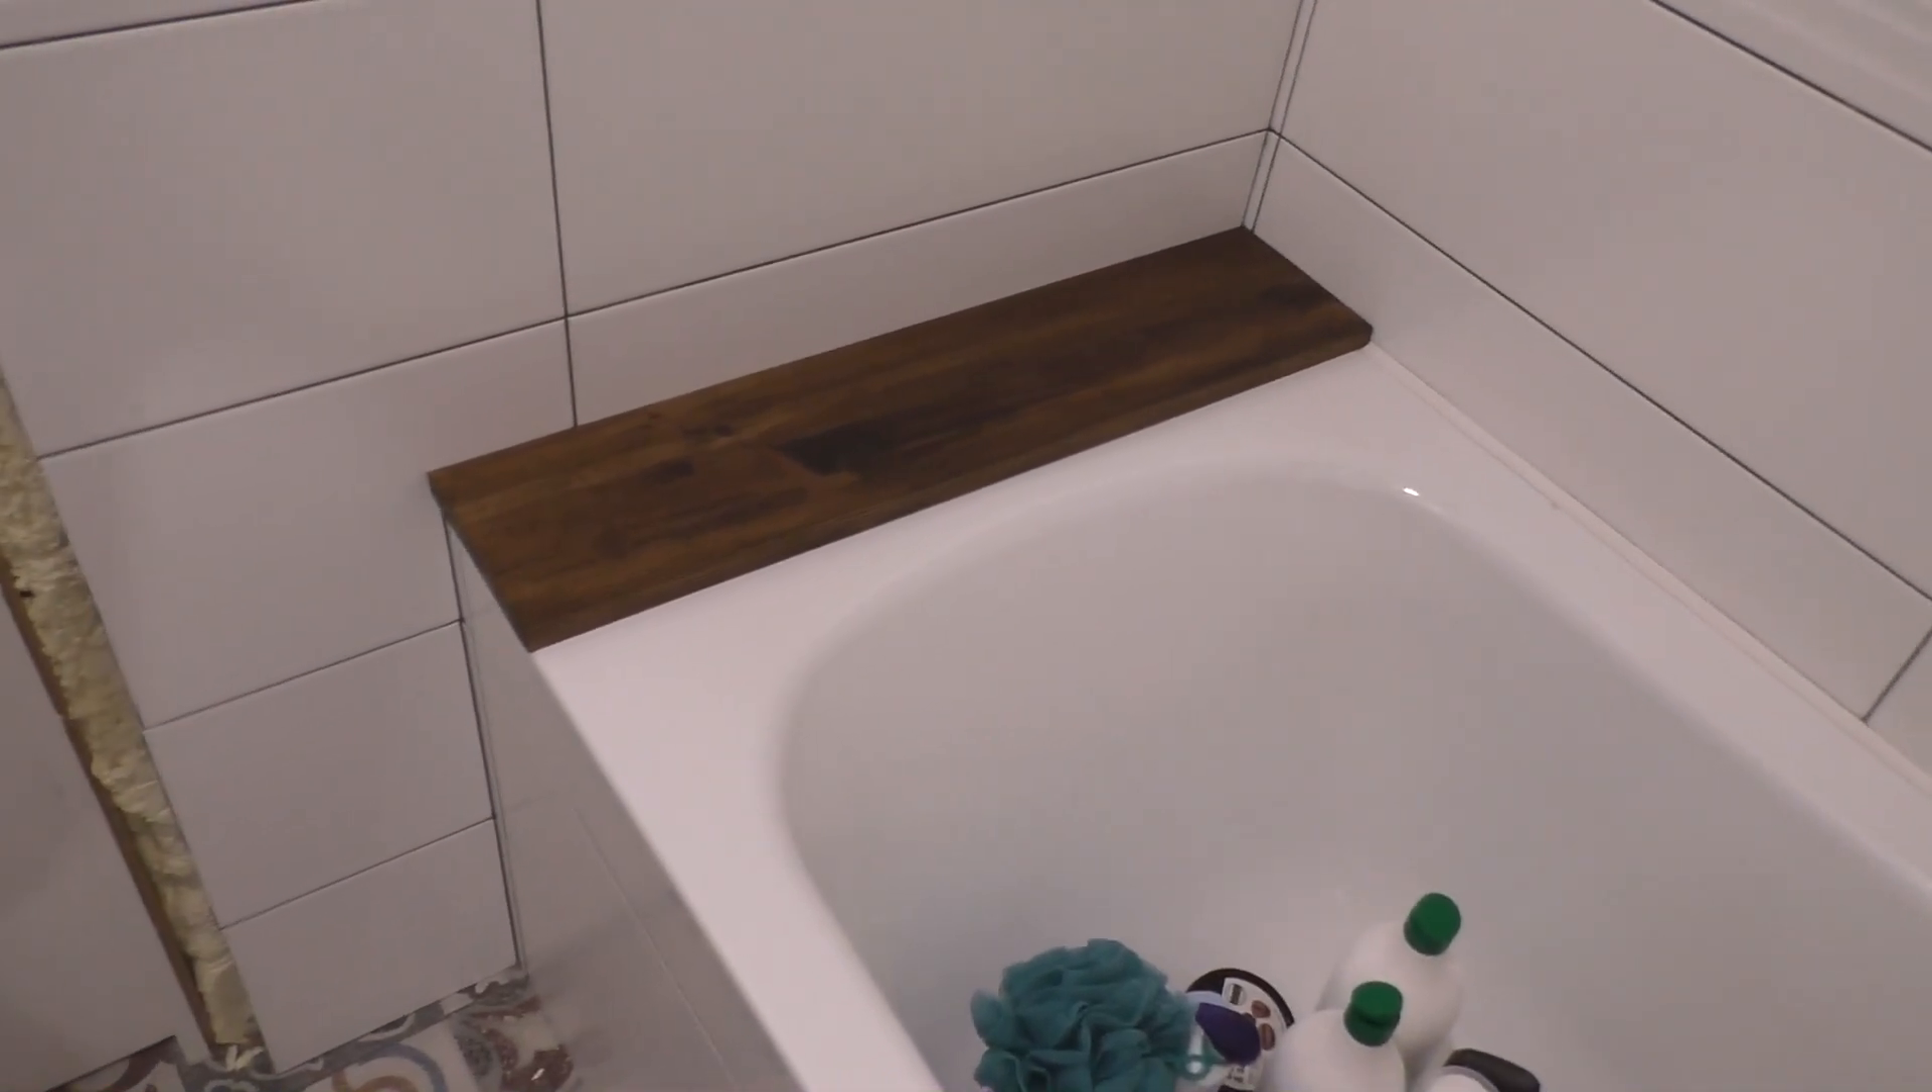Поставил я вот первую полочку именно на саму ванну.